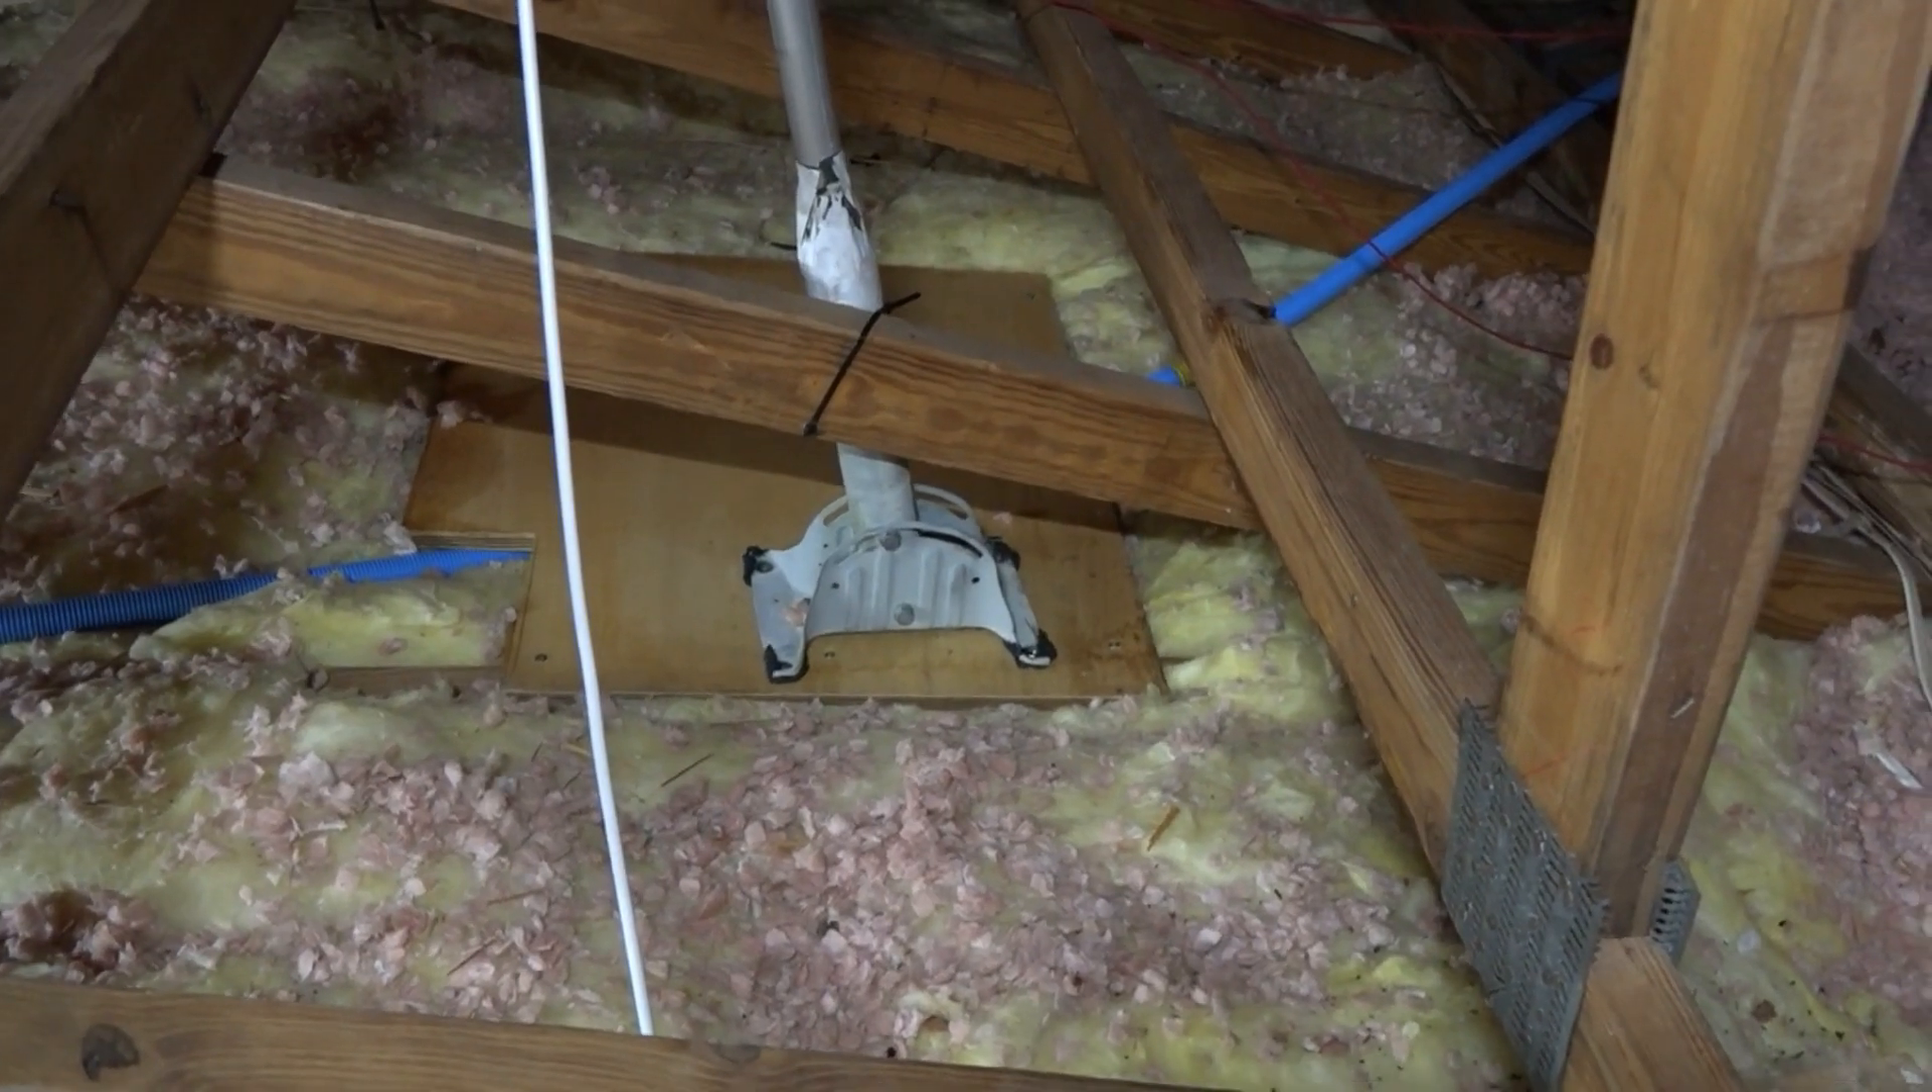I mounted the roof old roof bracket to a piece of plywood on the roofing supports.